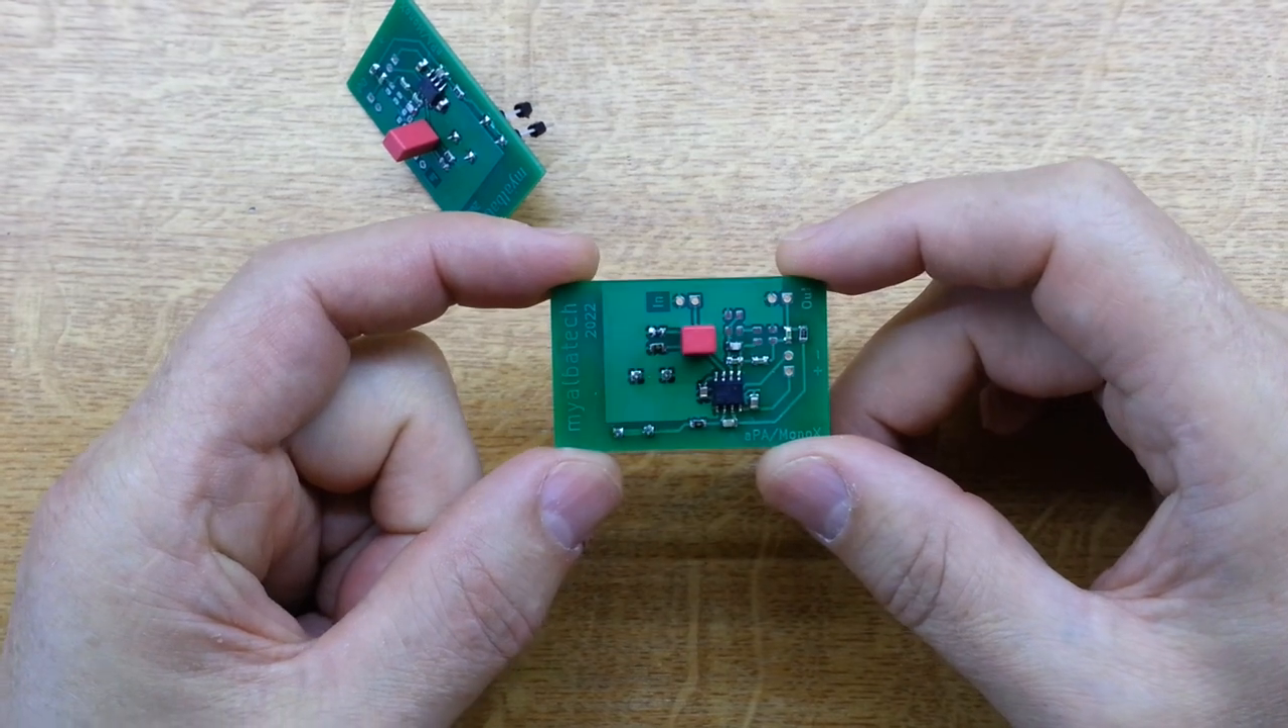So here I've got a couple of assembled boards then.